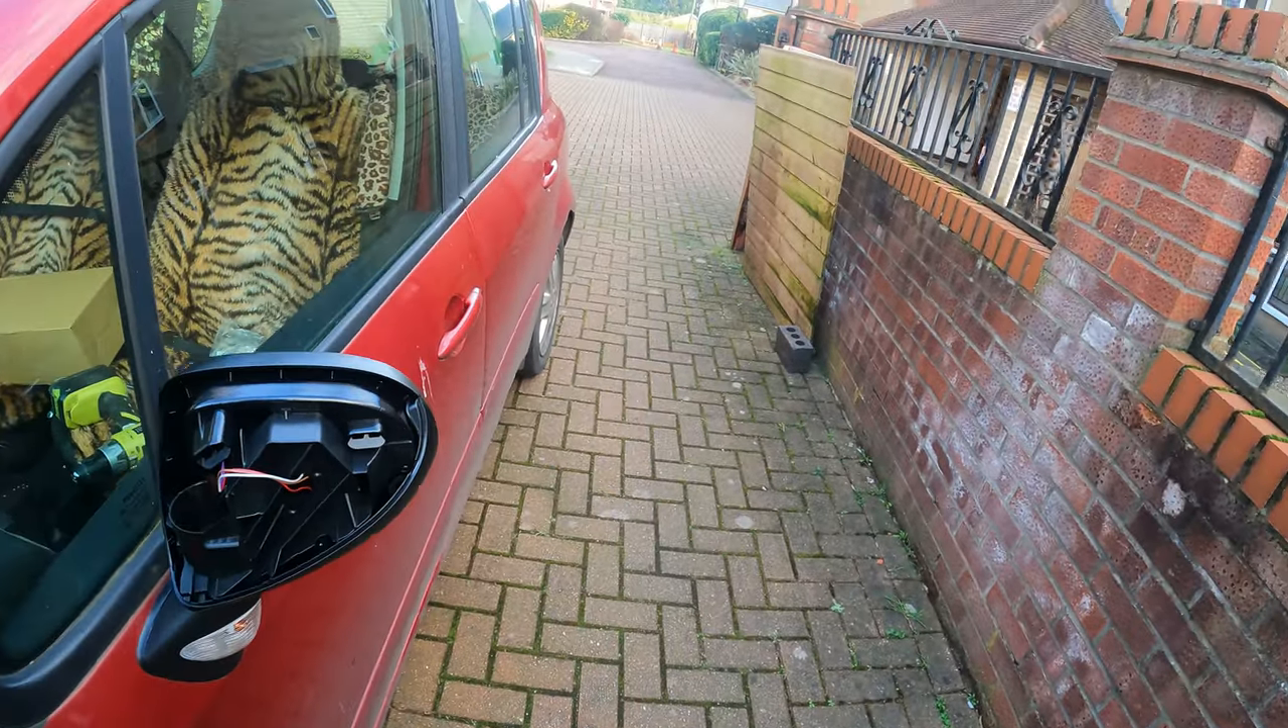We still have the cover to put back on.